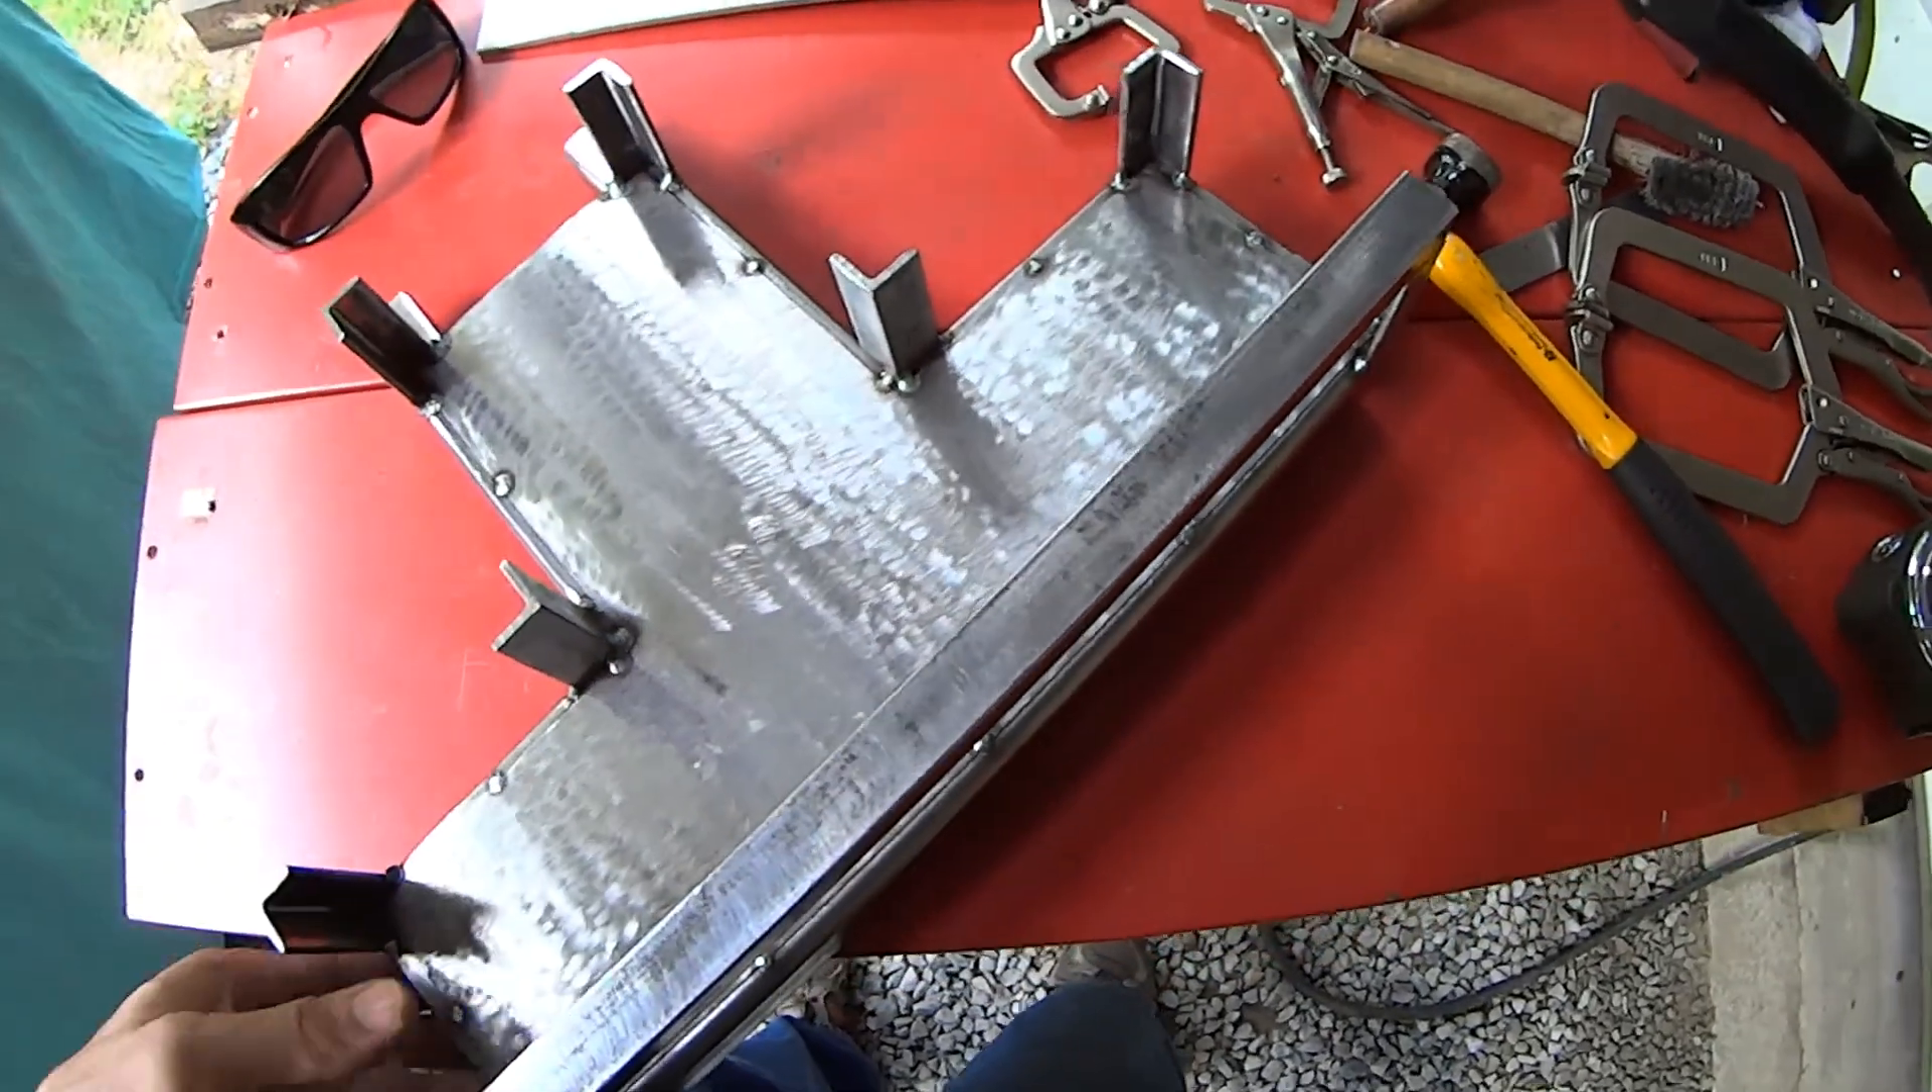You can see i've got all my uprights put up.